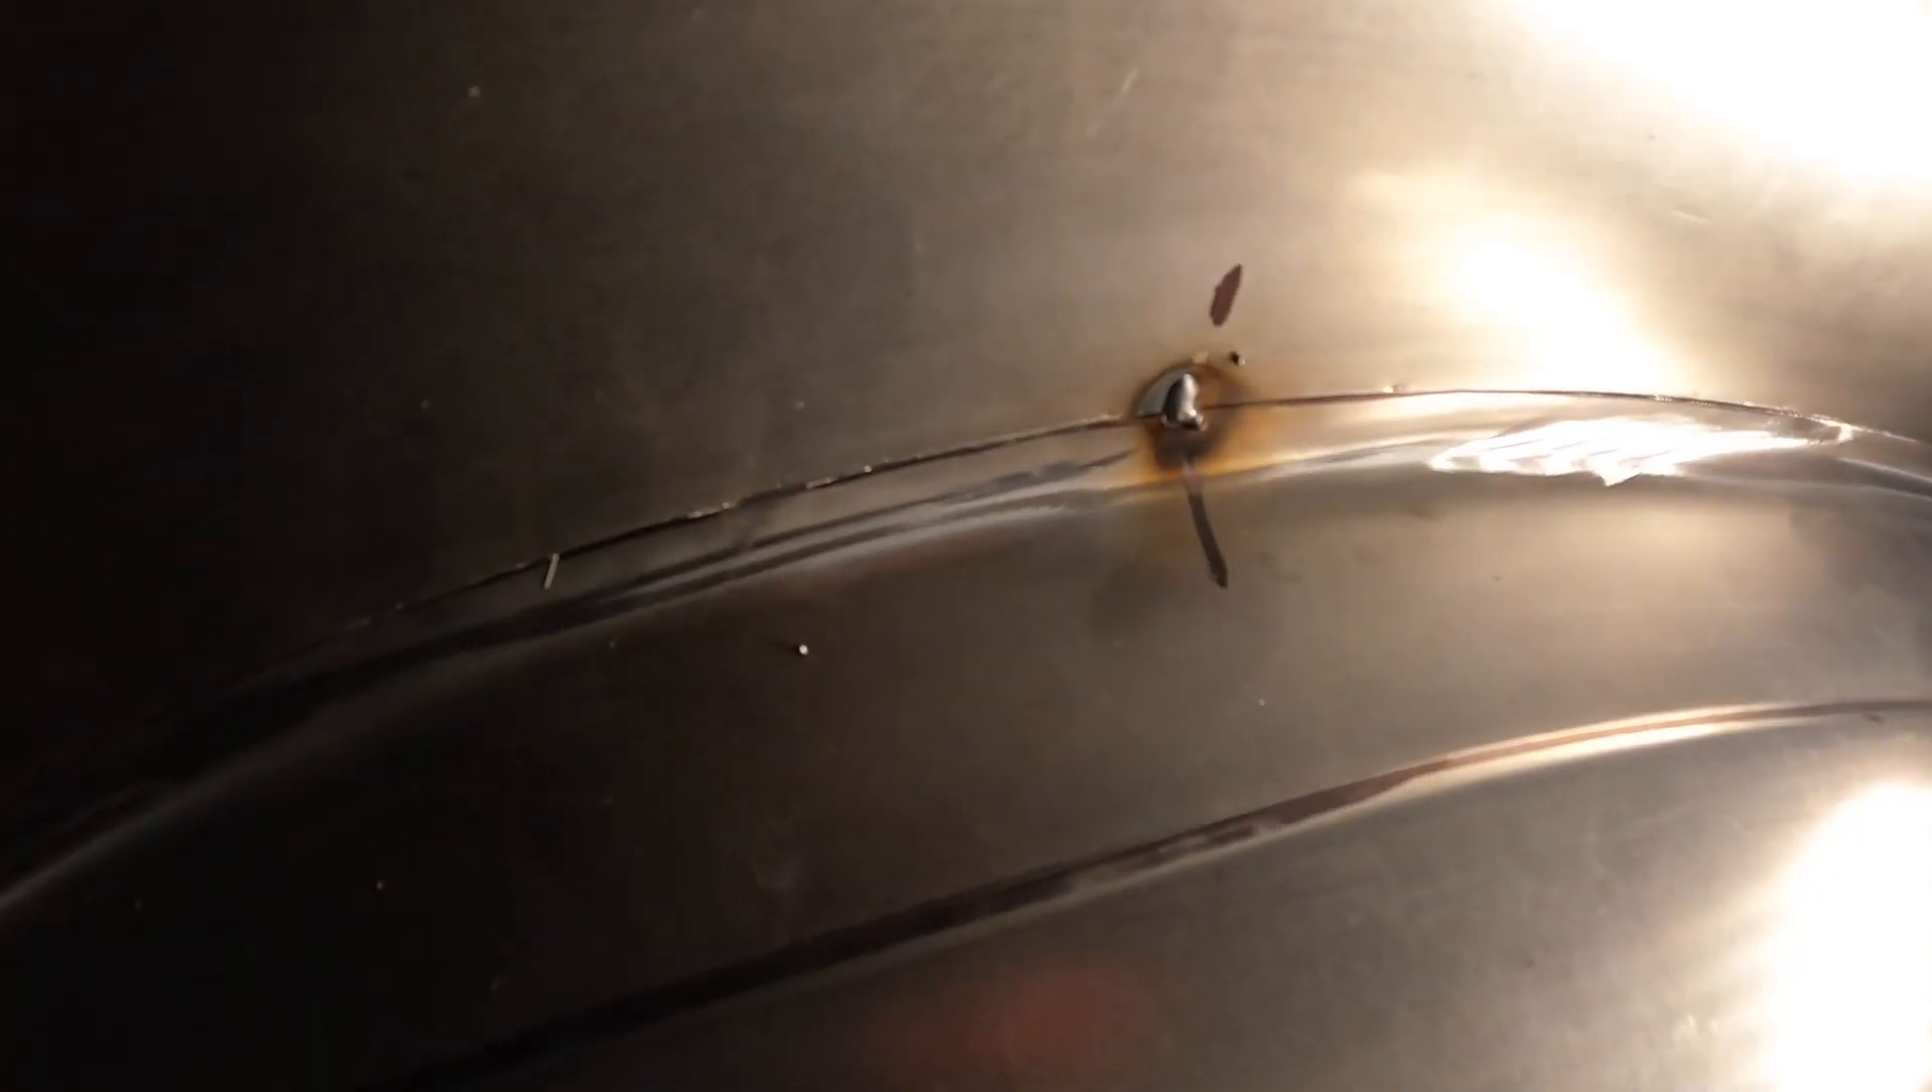So we've just got one tack weld in the center so we start off from there and just tack around each side and just holding it on the edge at the same time.